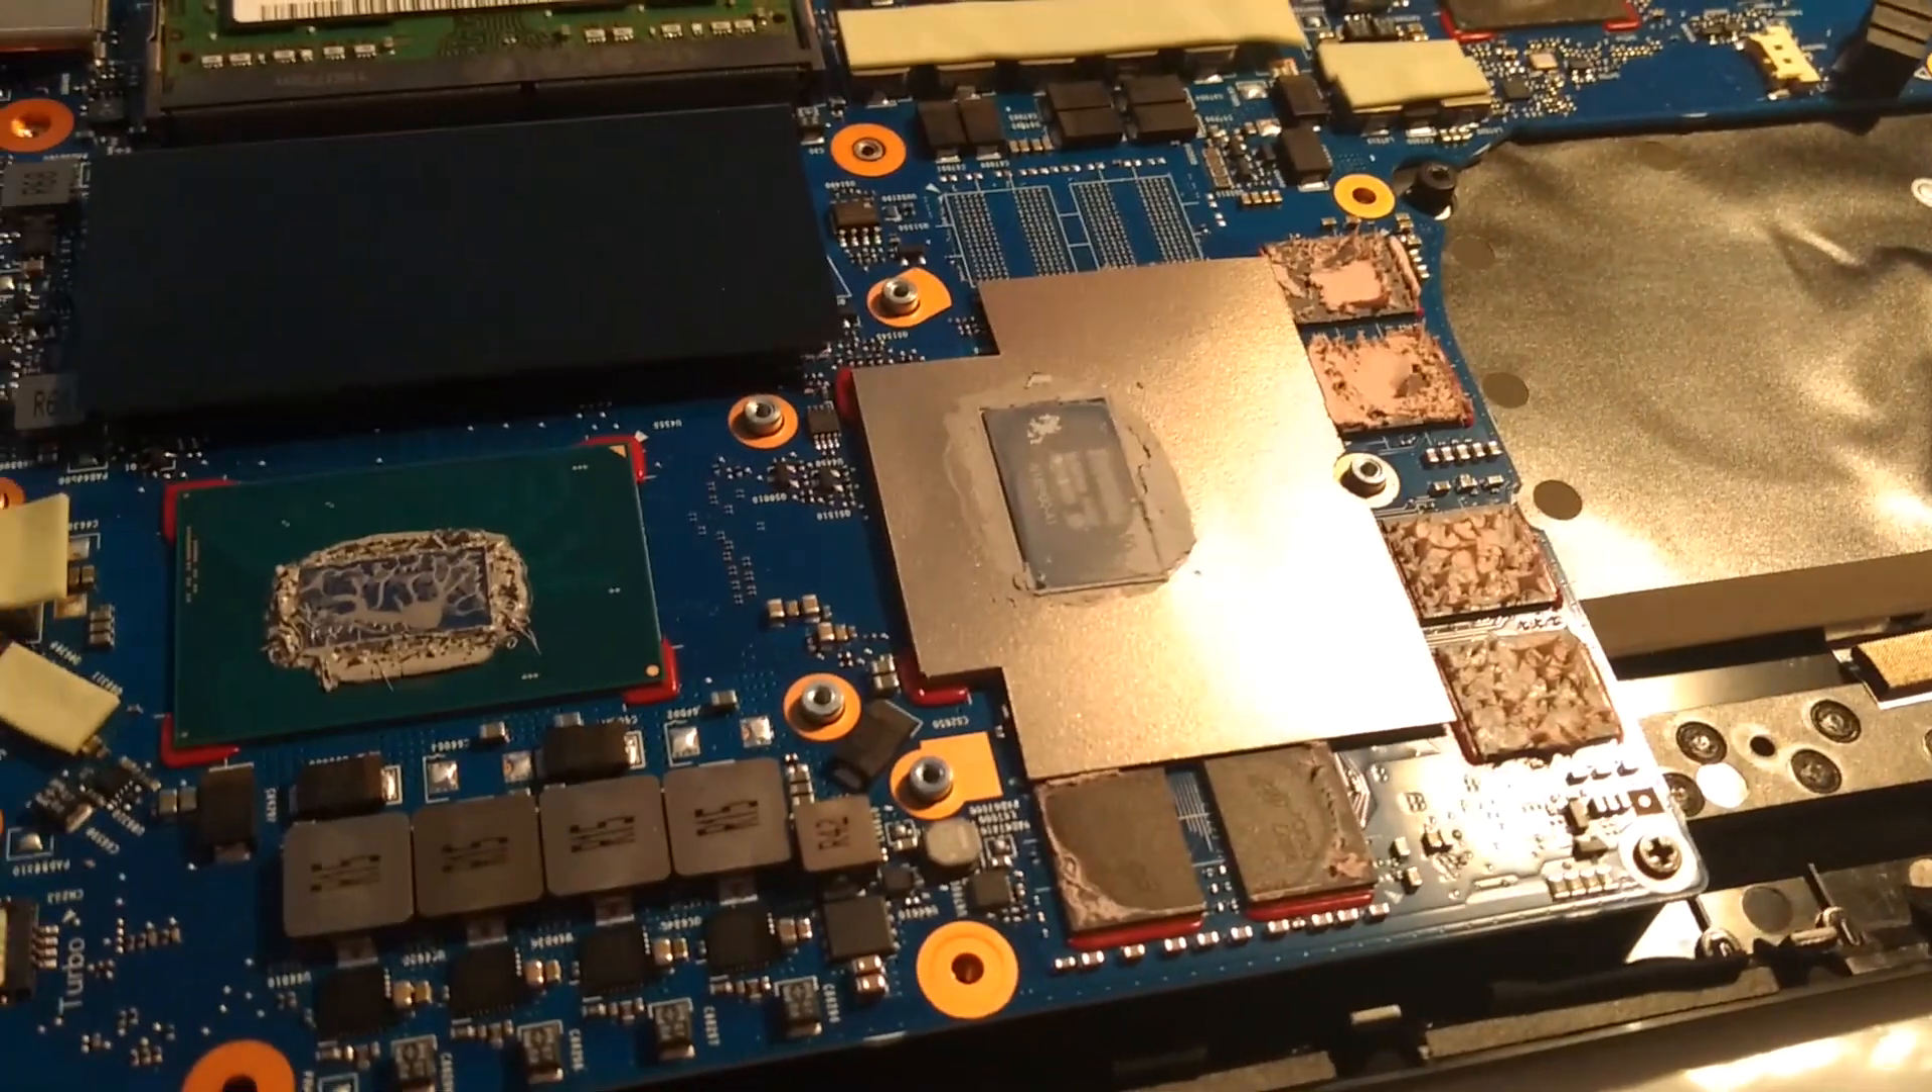So as you can see i have removed the fan assembly so you can see the cpu and gpu dies.